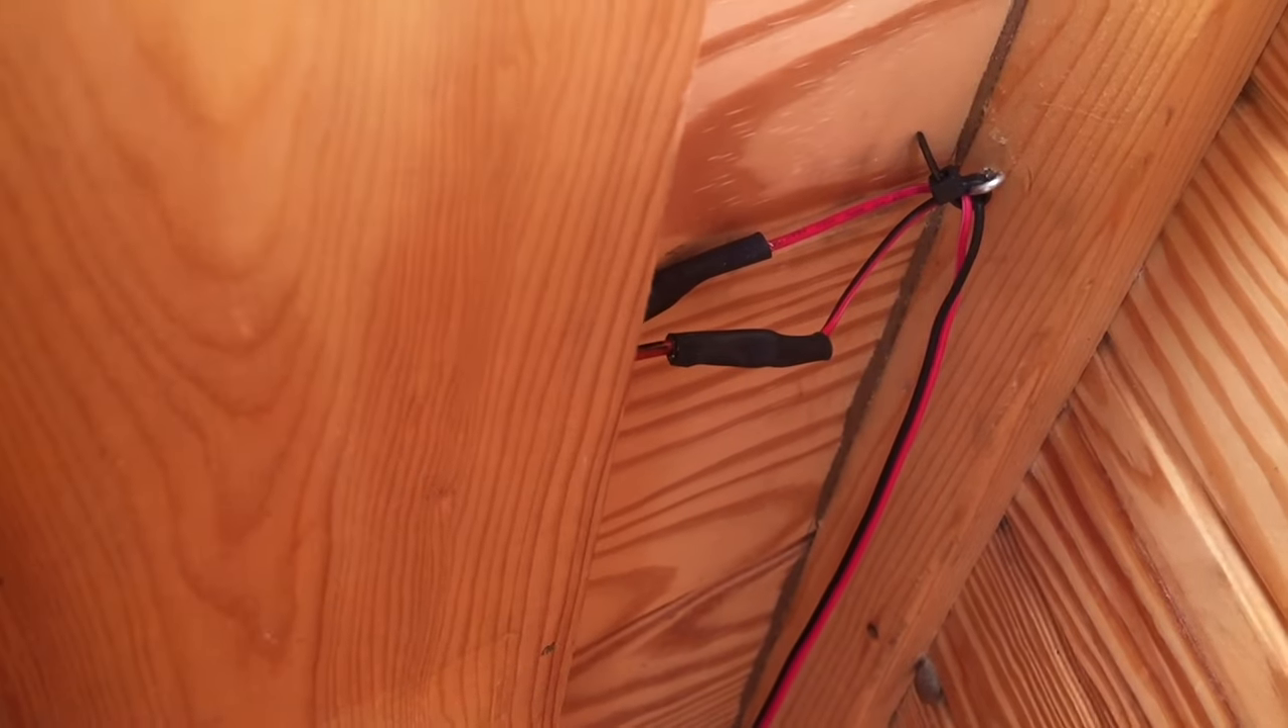I just put an eye hook here just to hold it for now.